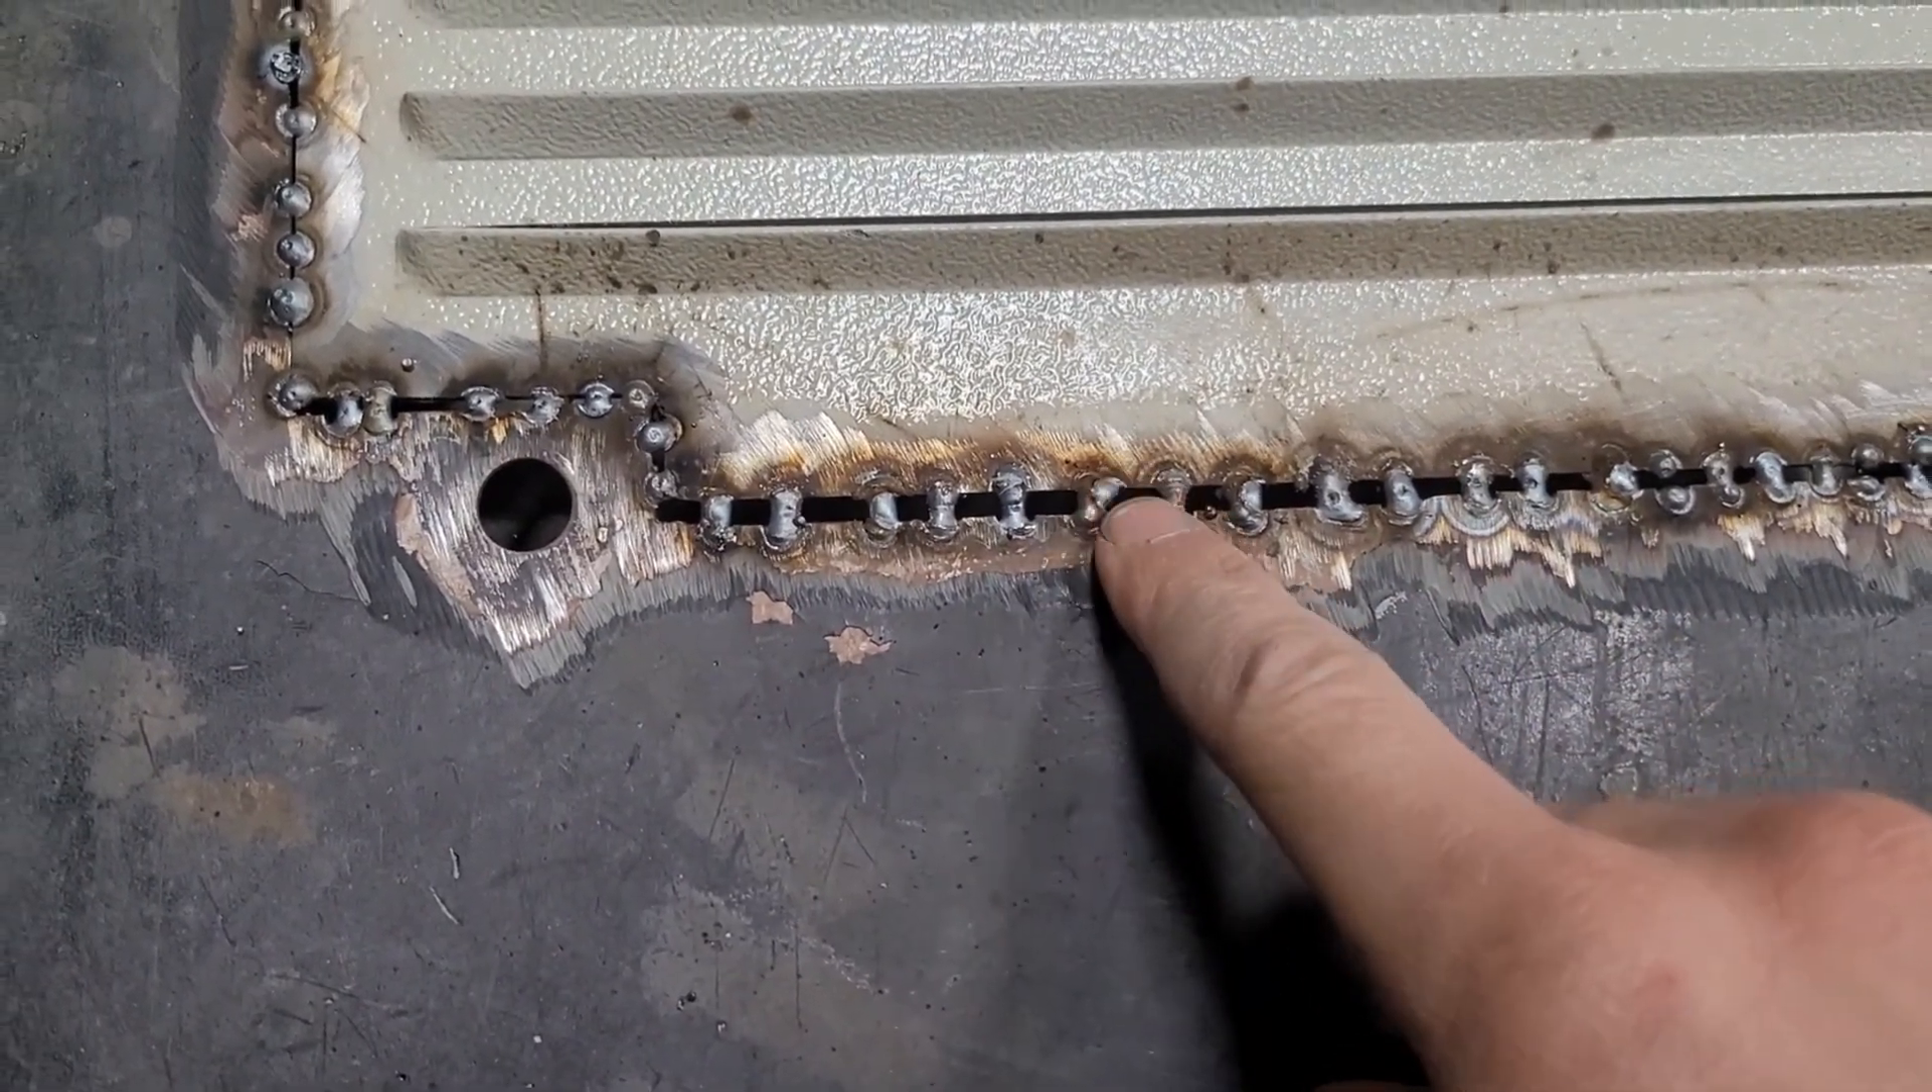So when you have poor fit up like this This is a pretty large gap for such thin metal.